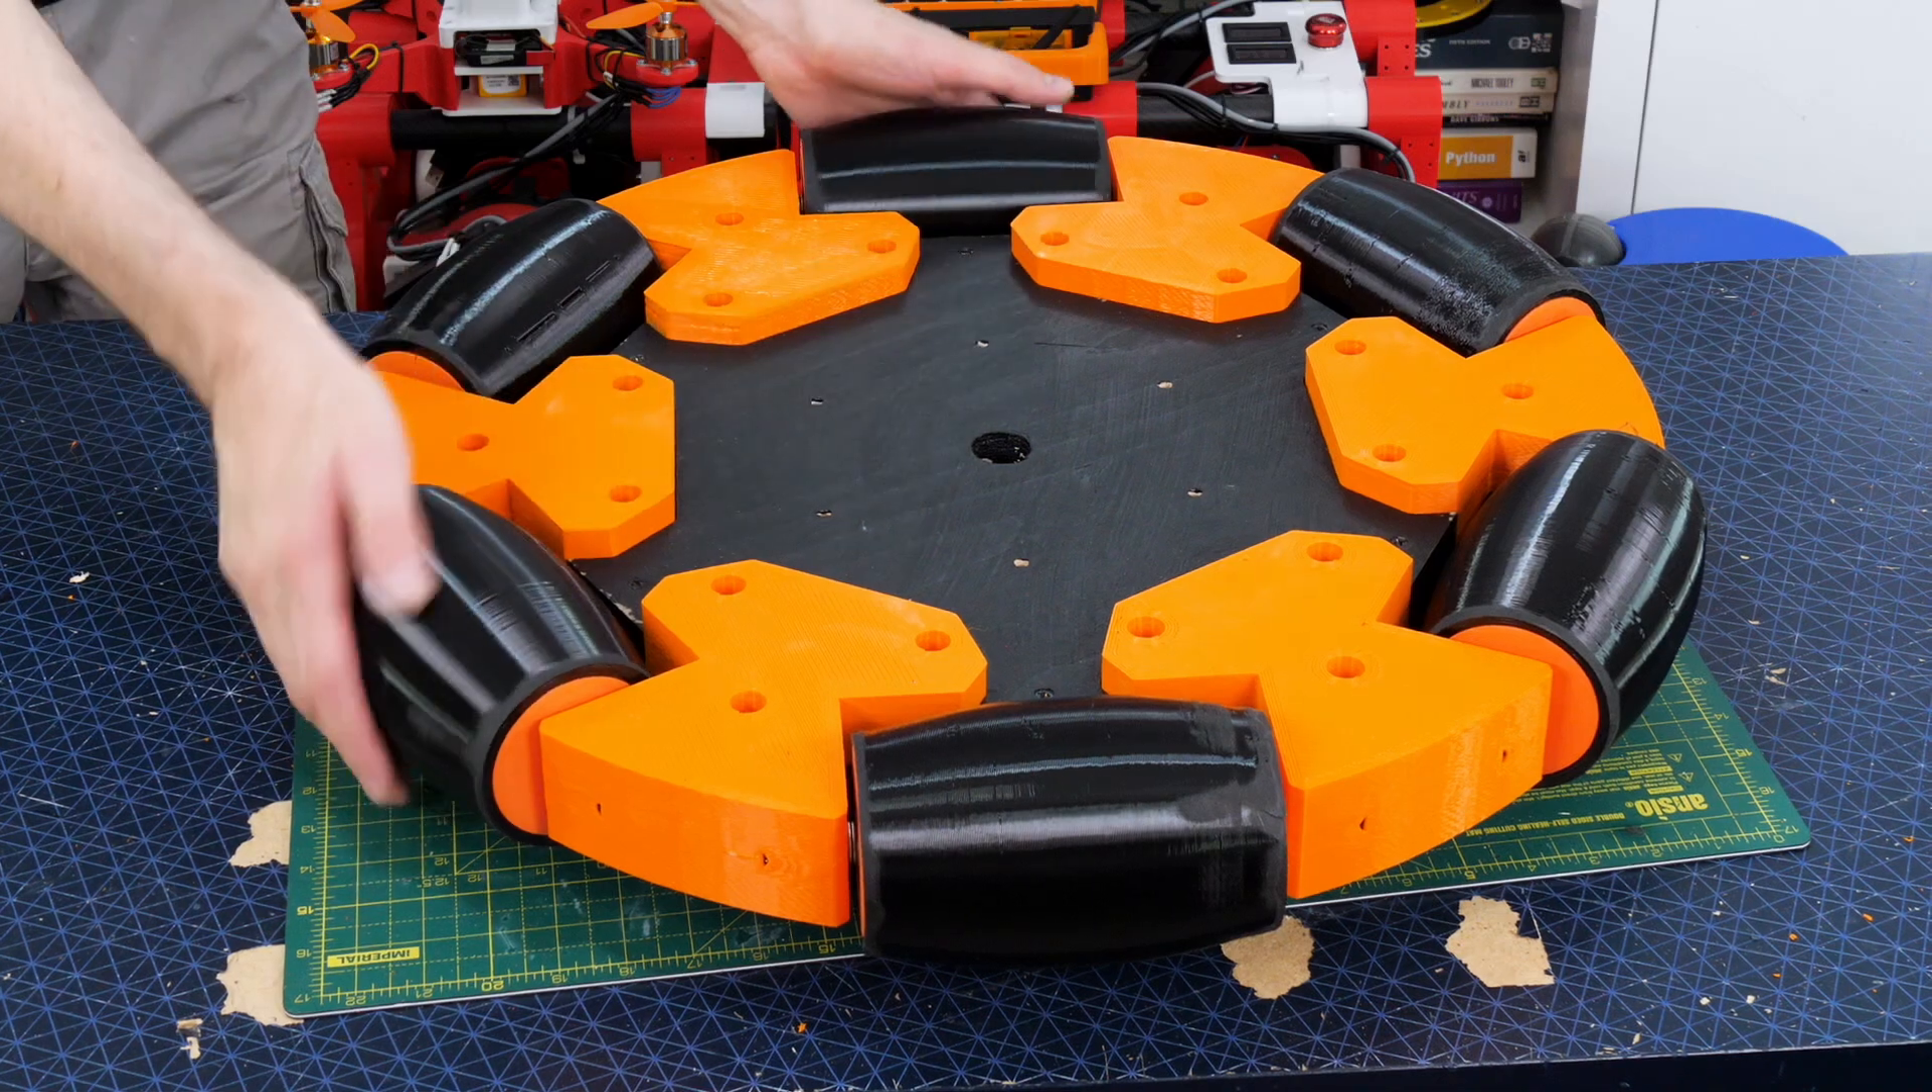So there's one half of the wheel assembled but what we'll find is if we try and roll it obviously there's a massive flat spot in between the two wheels.